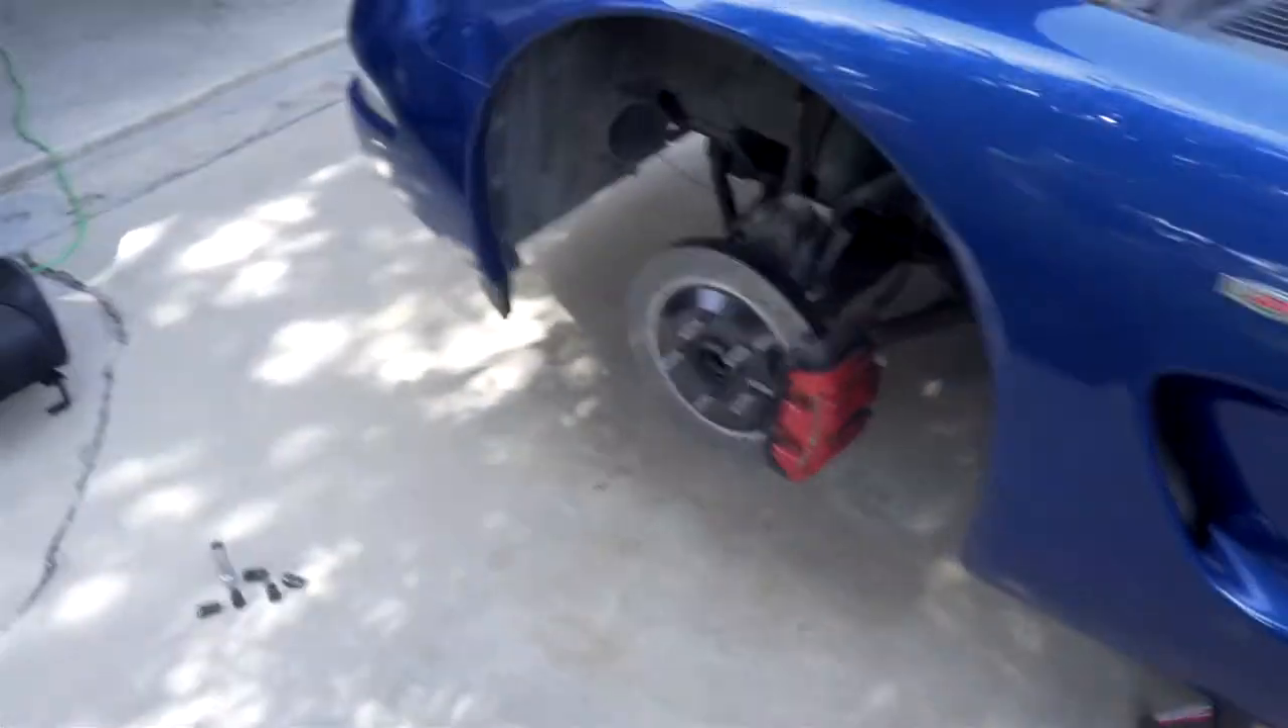And then another thing I did was I went ahead and took the driver's side wheel out, as you can see there.